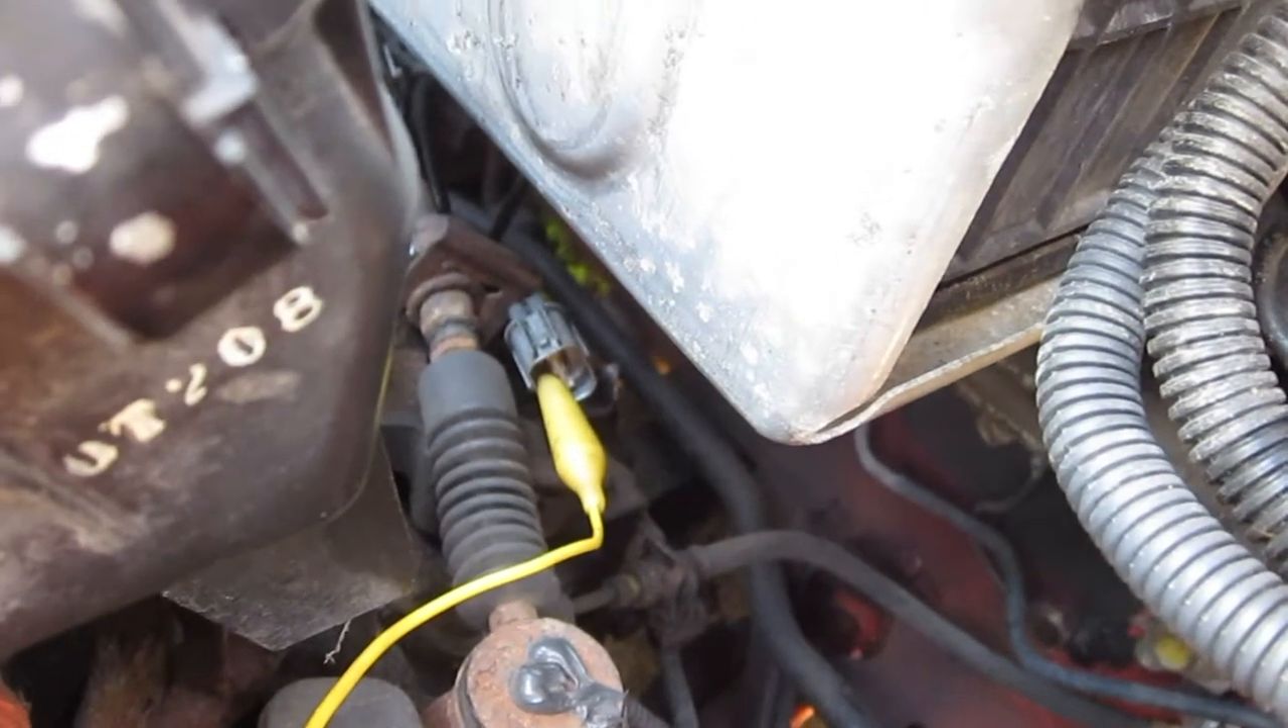And I have the clip lead hooked up to the harness cable end.